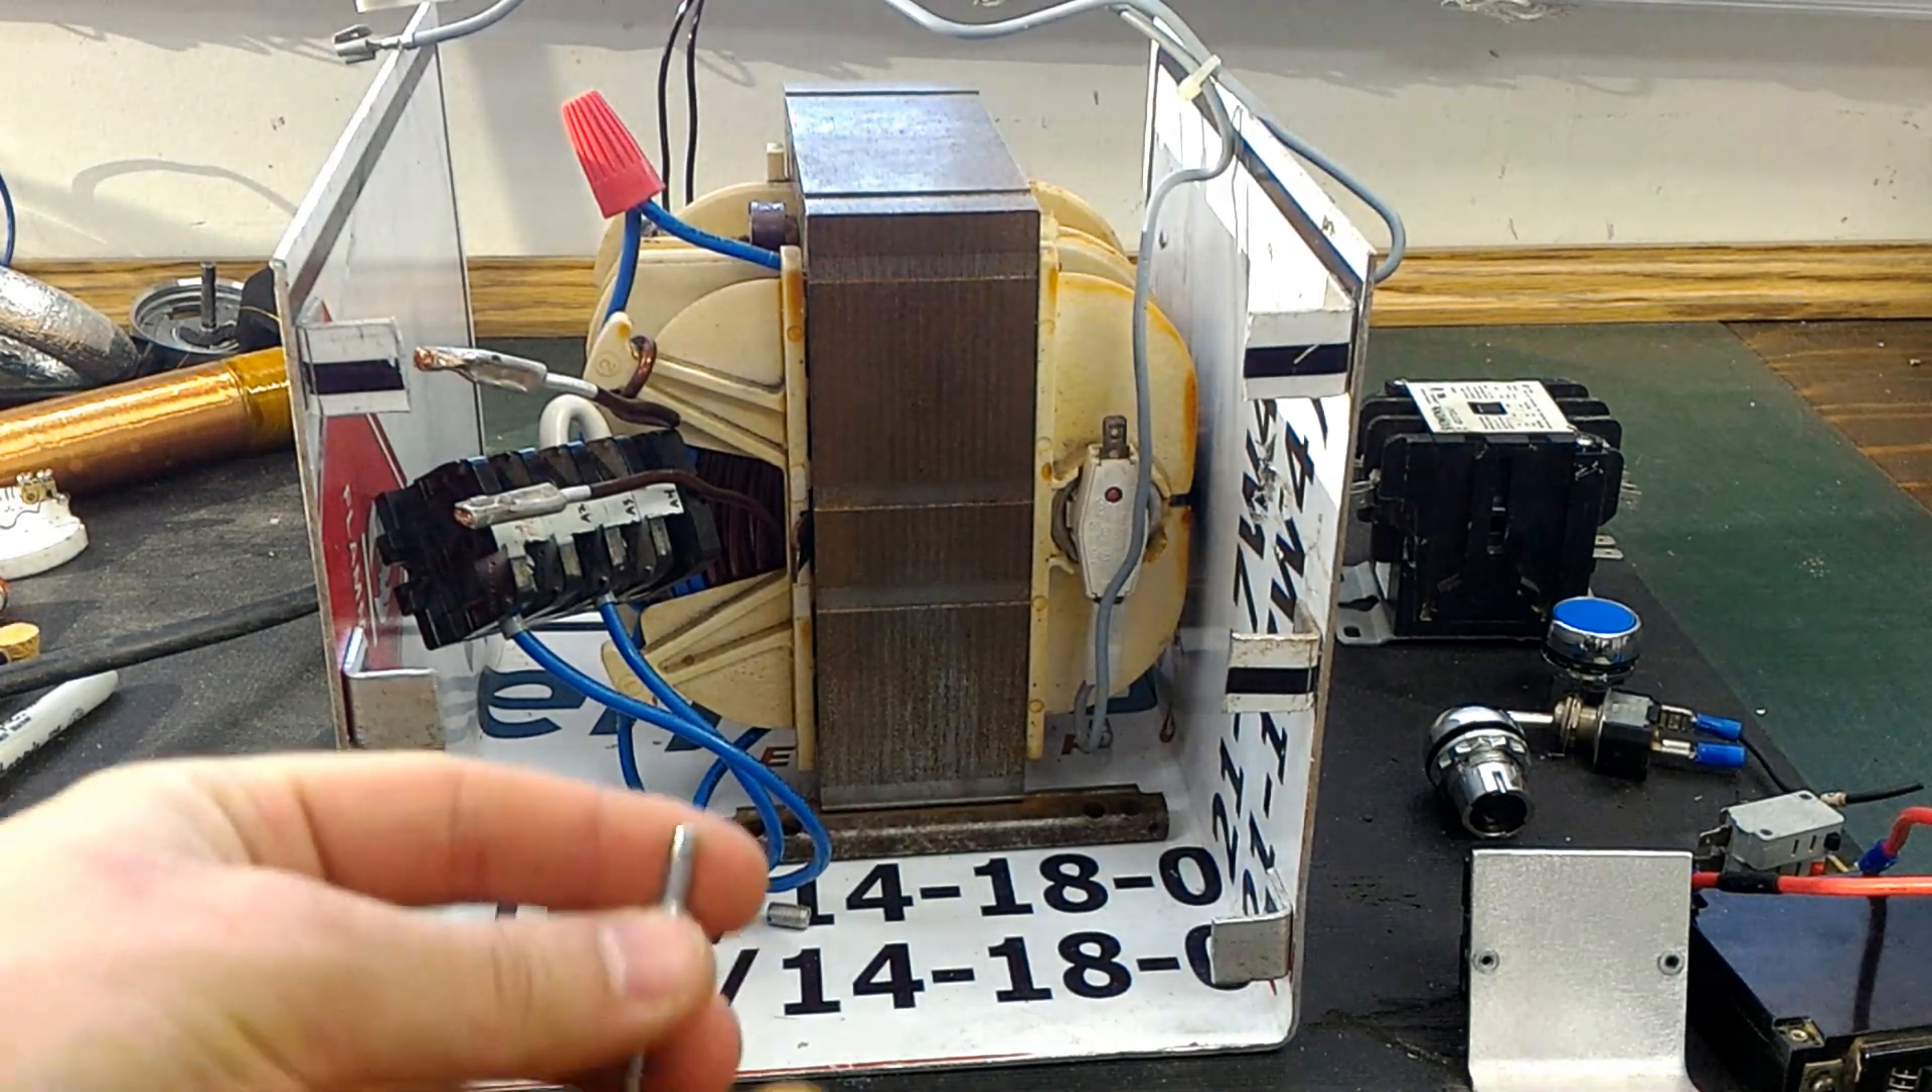Transformer is pretty big now it fits nicely in the enclosure.